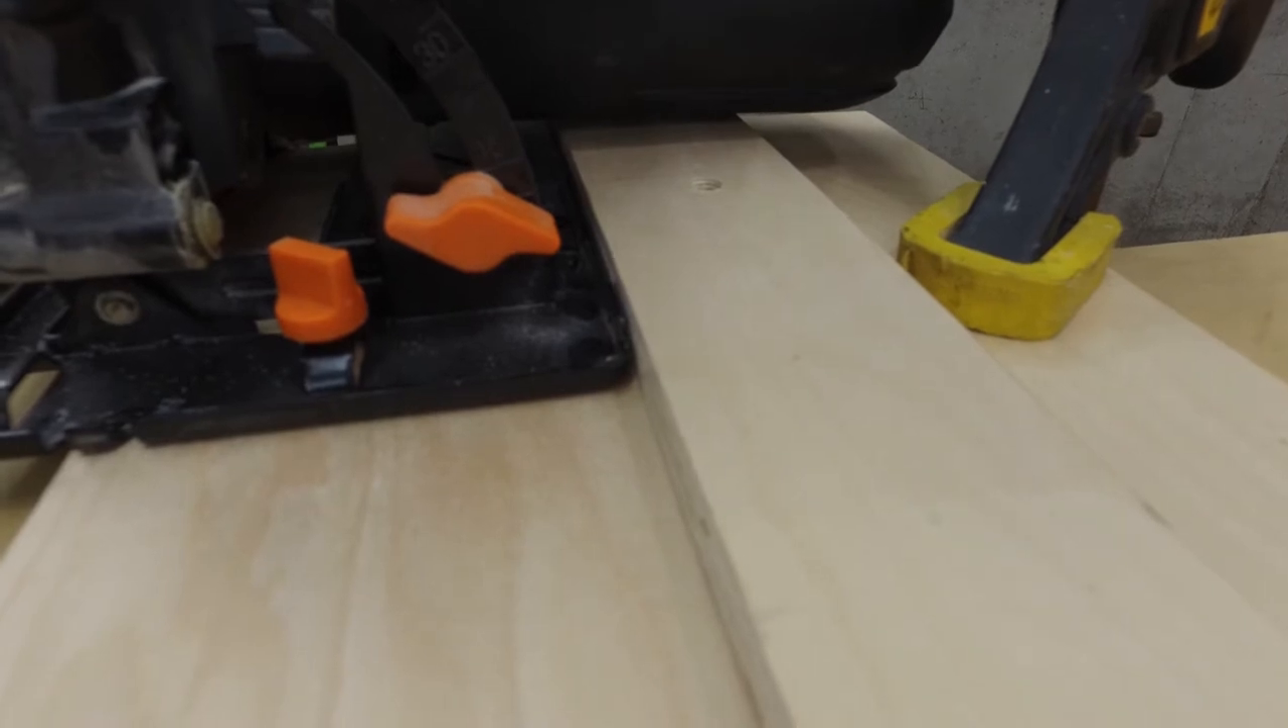You see we have tons of contact between the base plate of the saw and our guide strip.